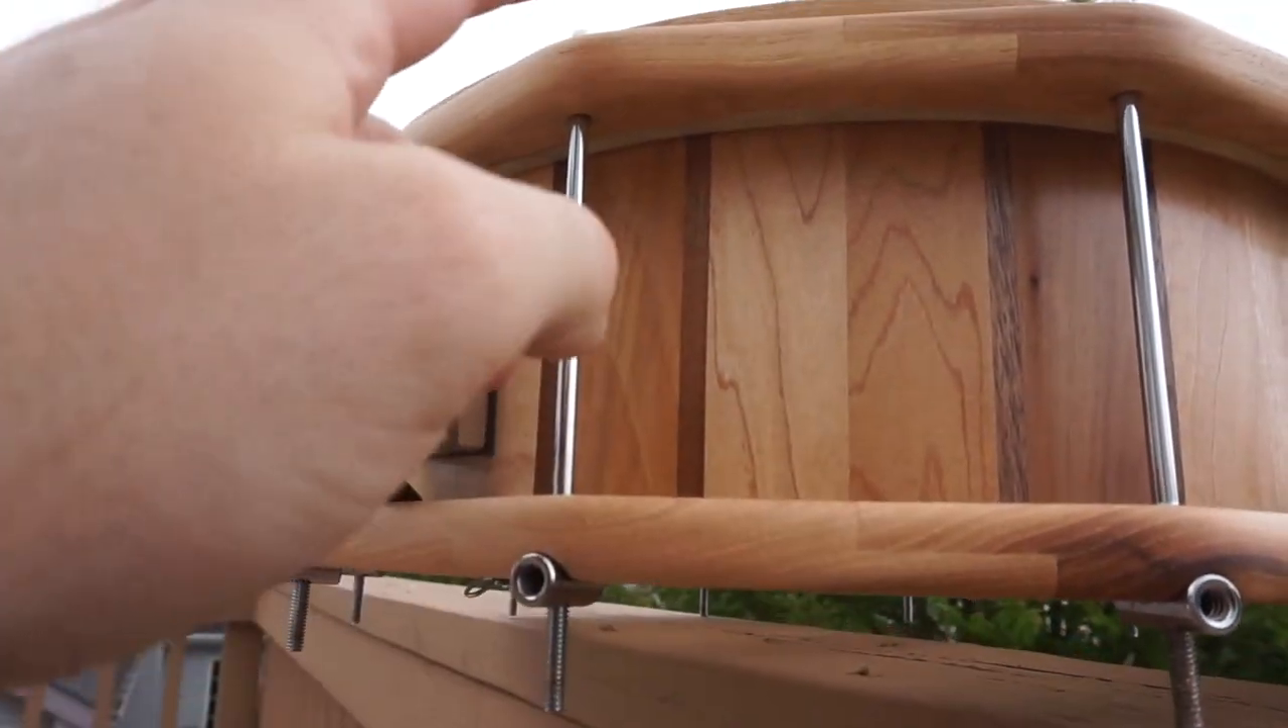The only problem with the single tension system that I have here is that the tension rods protrude significantly below the shell.